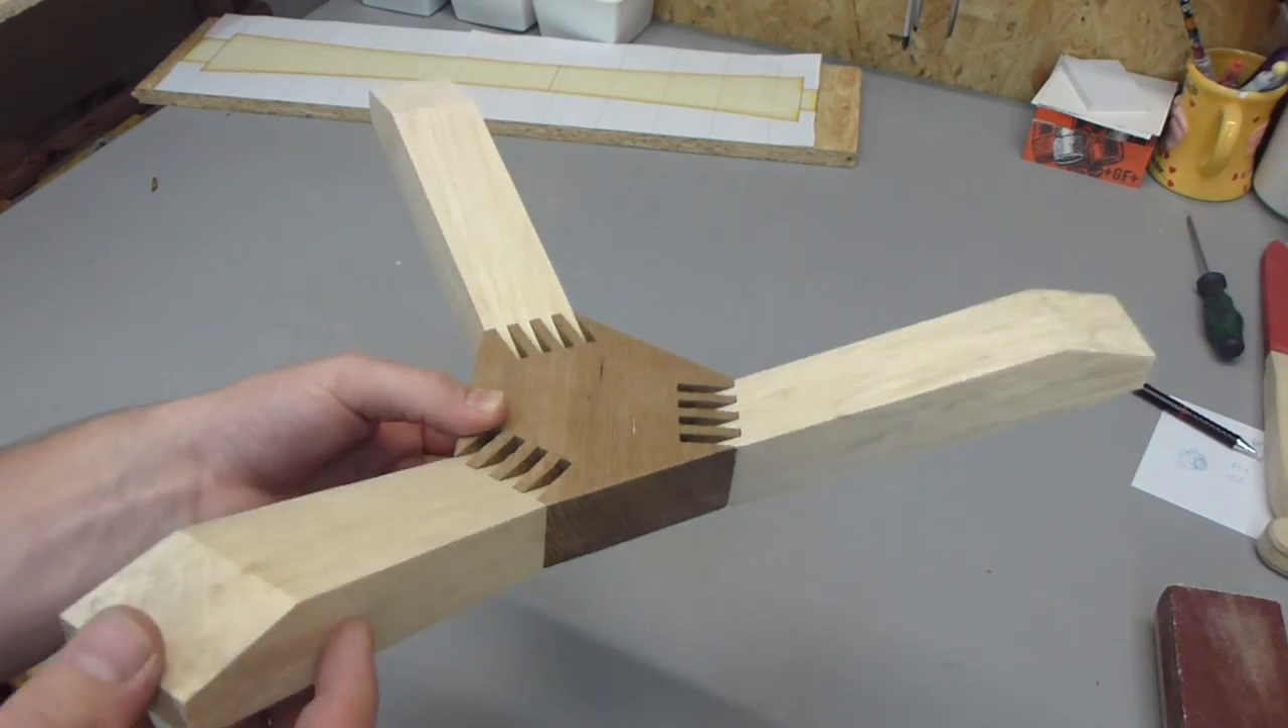The fingers are cut and they fit really nicely.